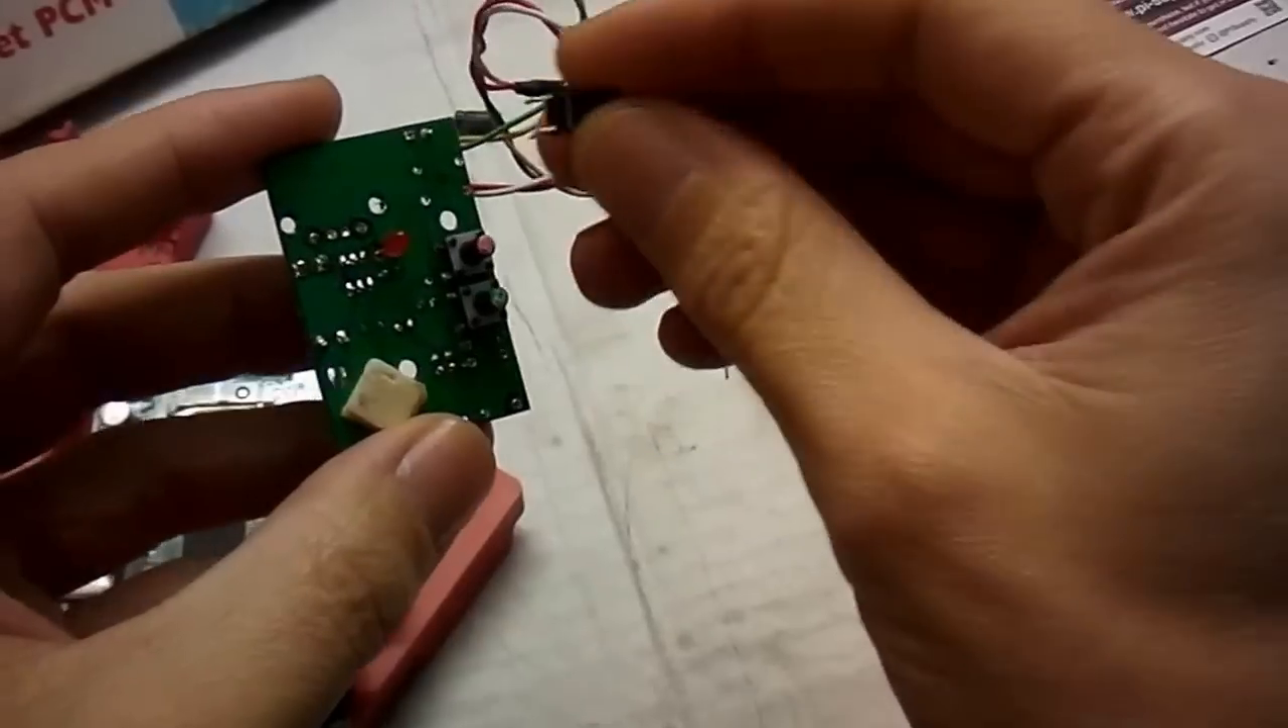So what you can see here, that I mounted the switches and the LED in the back side of the board.